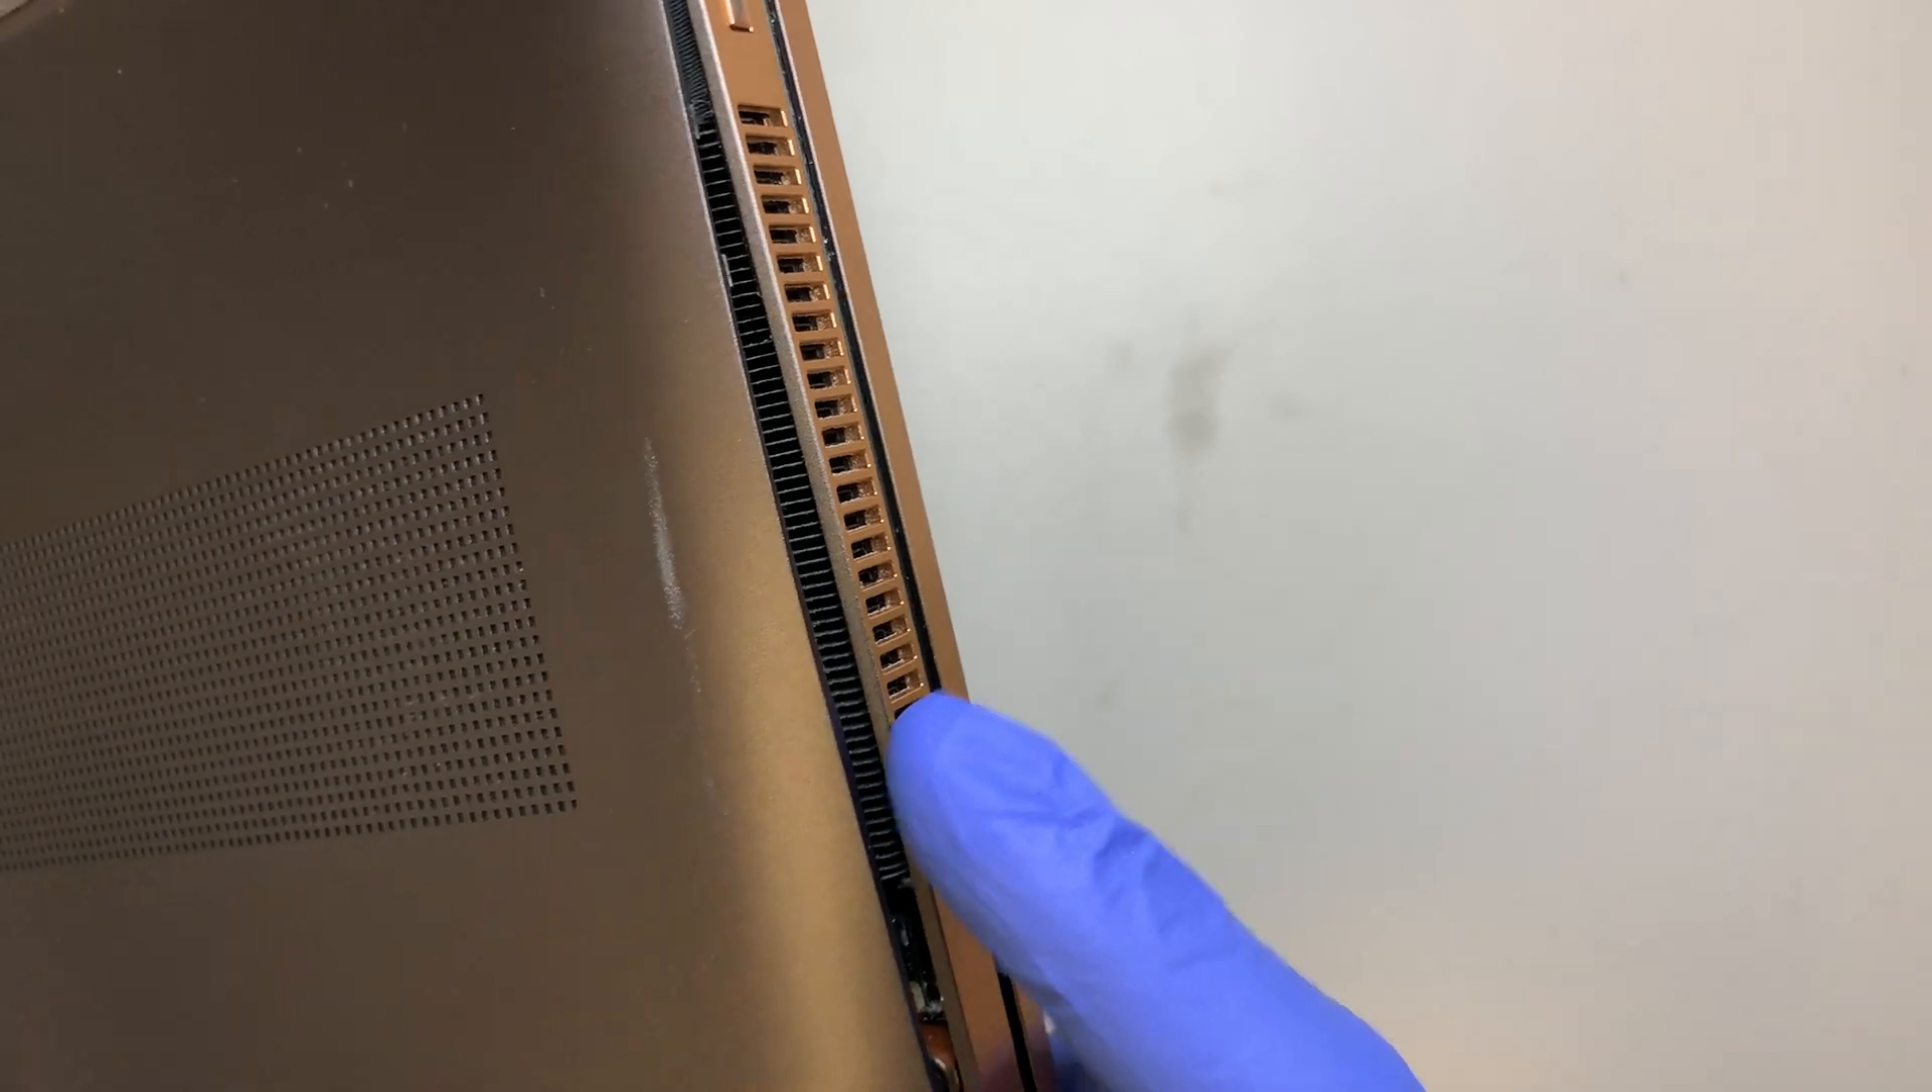As you can see on the side the back plate is being separated.